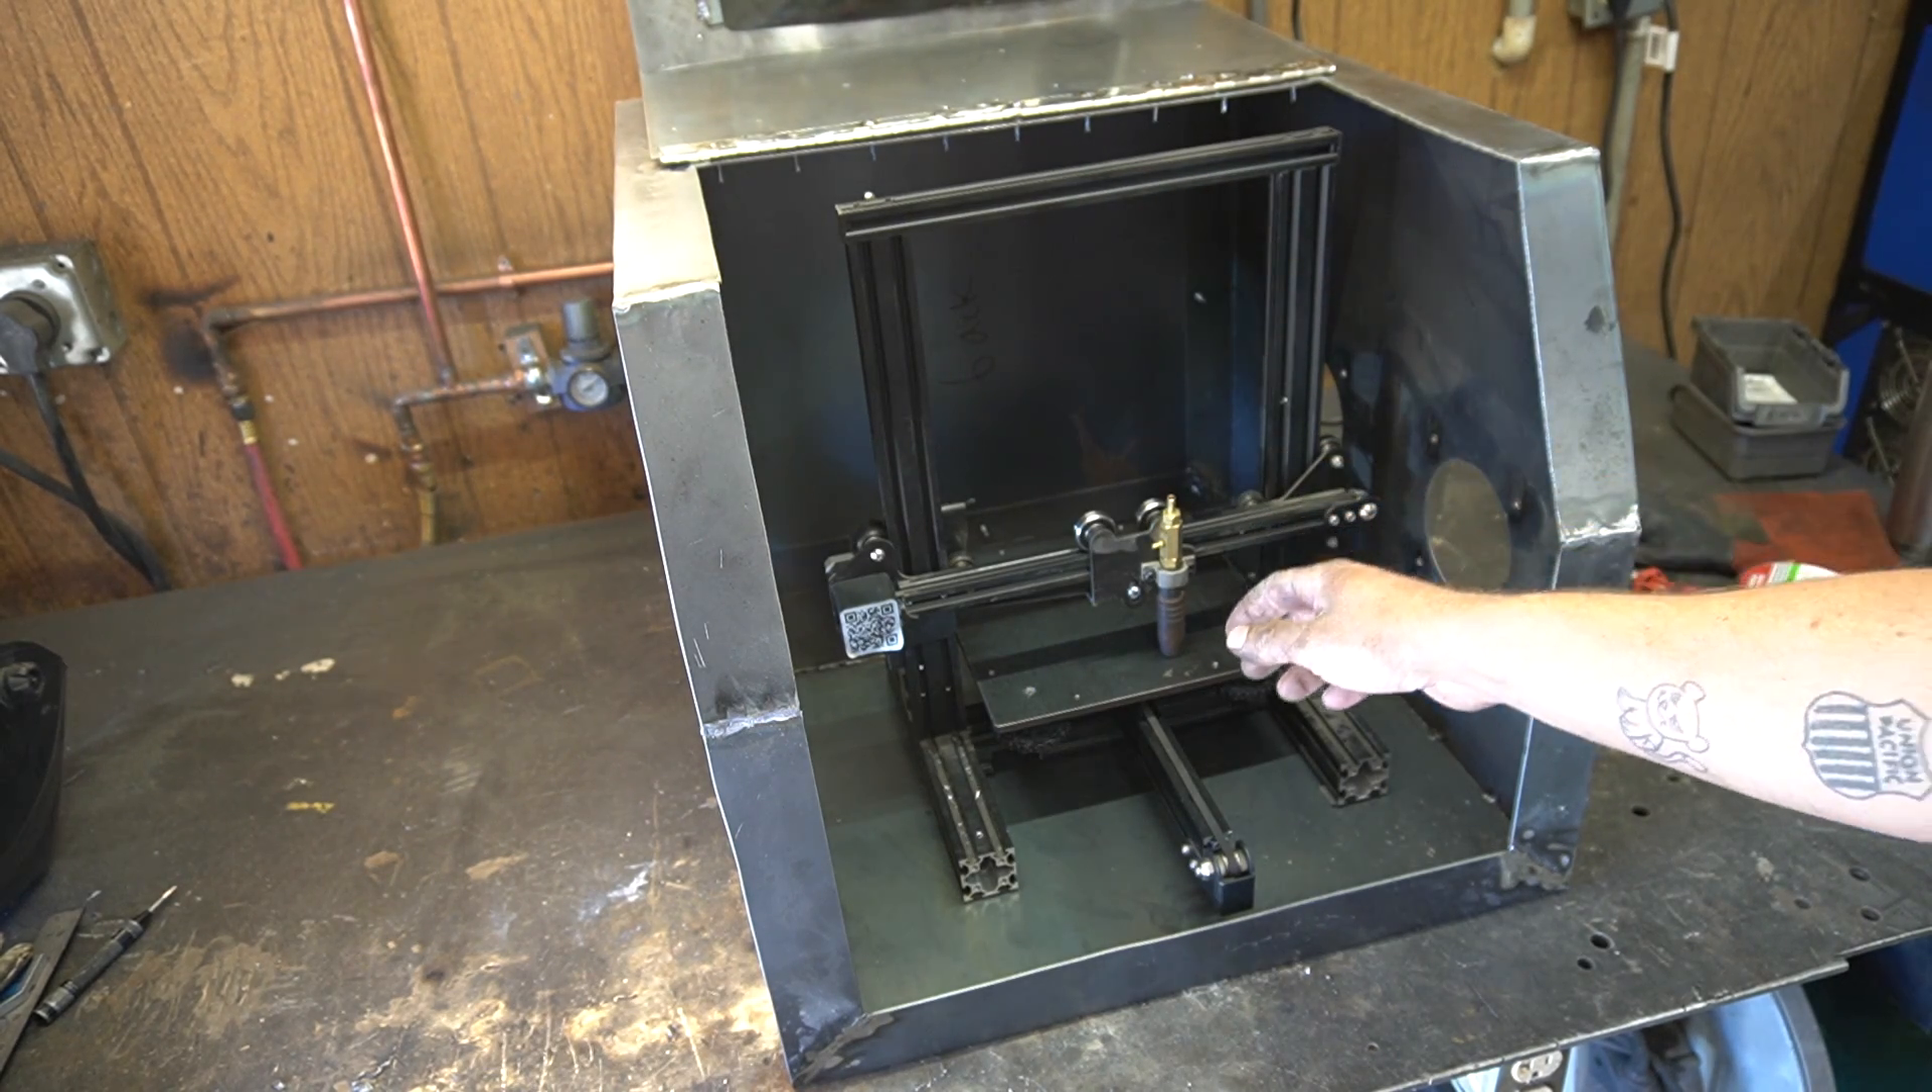Cross your fingers the printer actually fits. Of course it does.